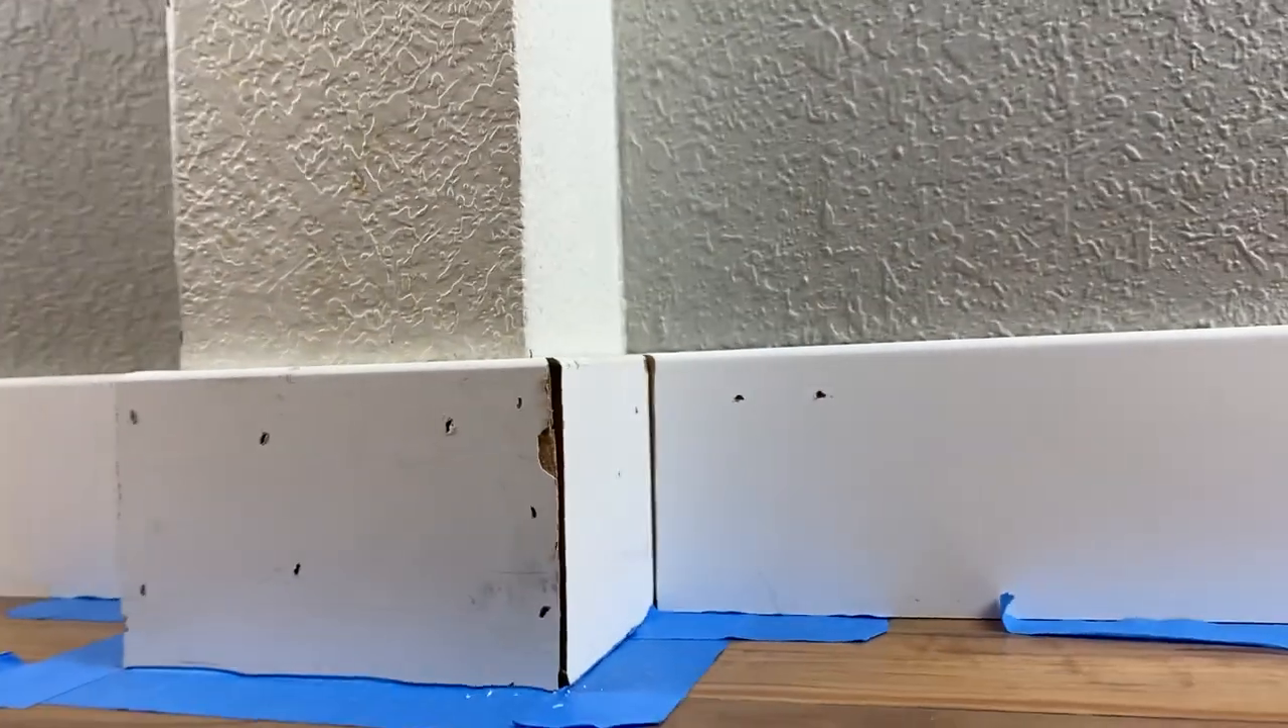Now as you can see this gap is massive it's probably close to a quarter inch there and then around the whole baseboard here we have gaps on each joint we're gonna go ahead and fill those in.